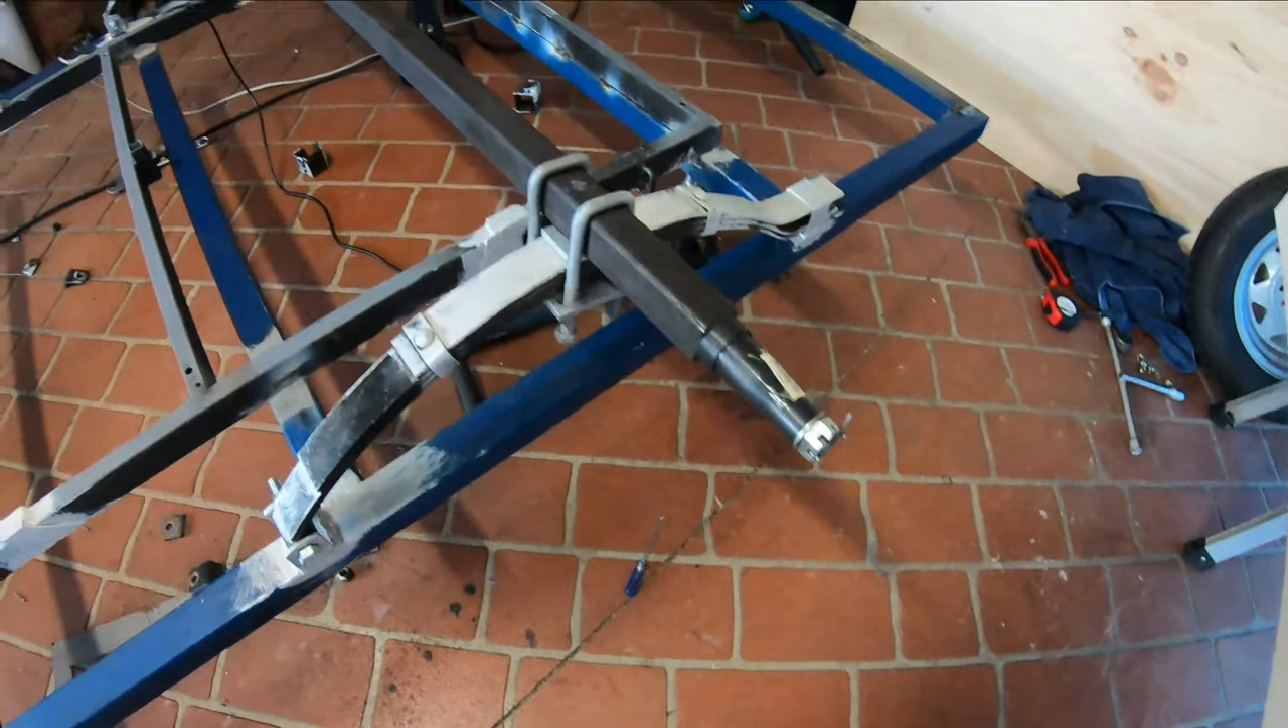So the springs are on down the spring hangers.